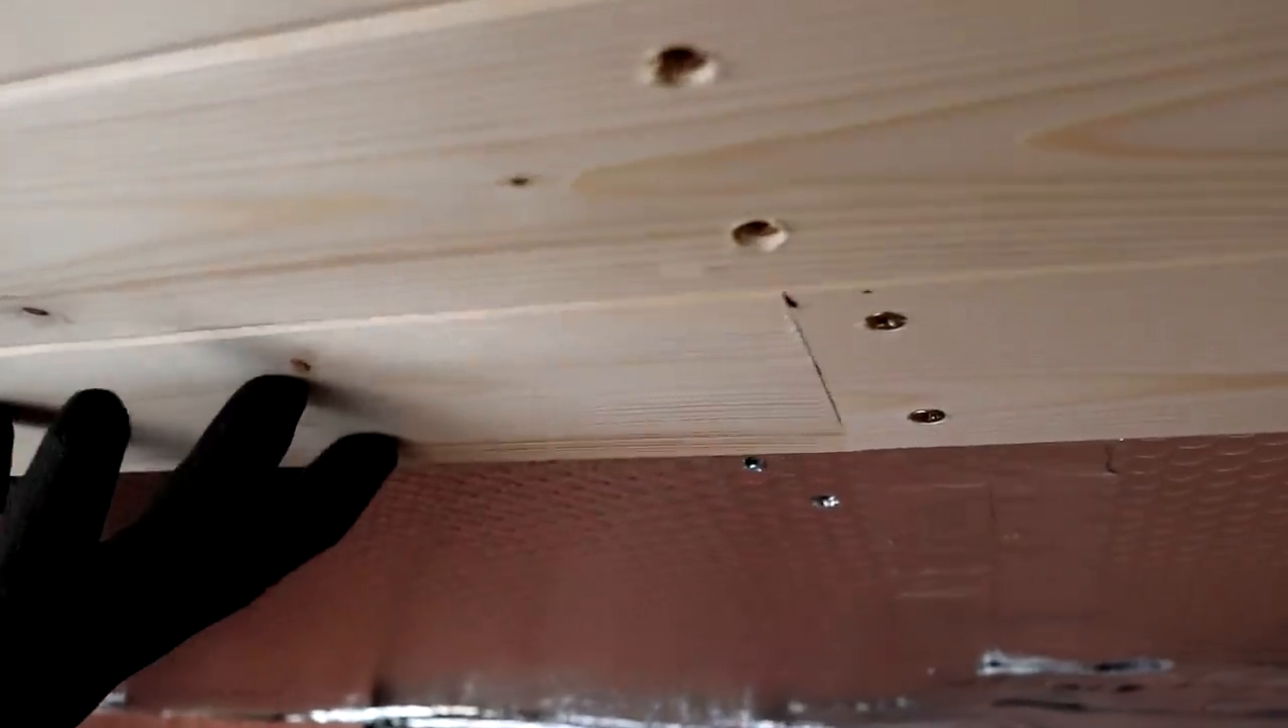What we did was to cut the meeting ends at 45 degrees. So as you can see they slot together pretty nicely.